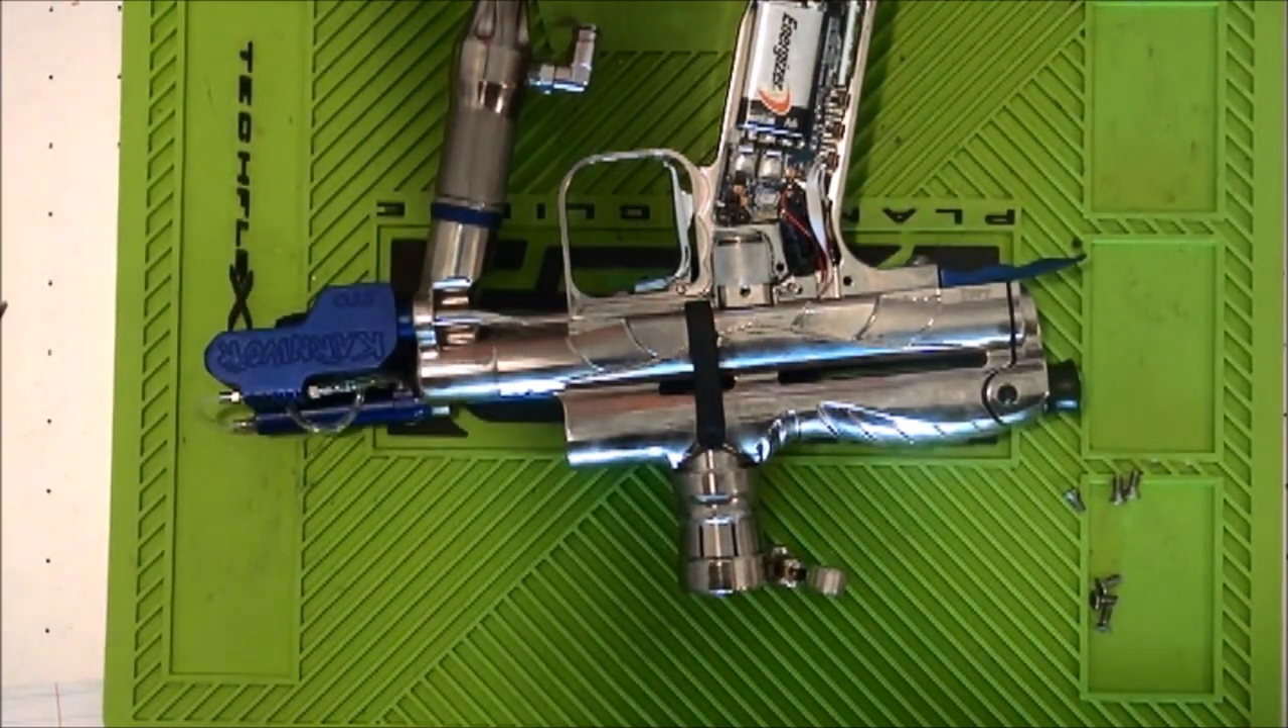So for the interest of time I already have the grips taken off.